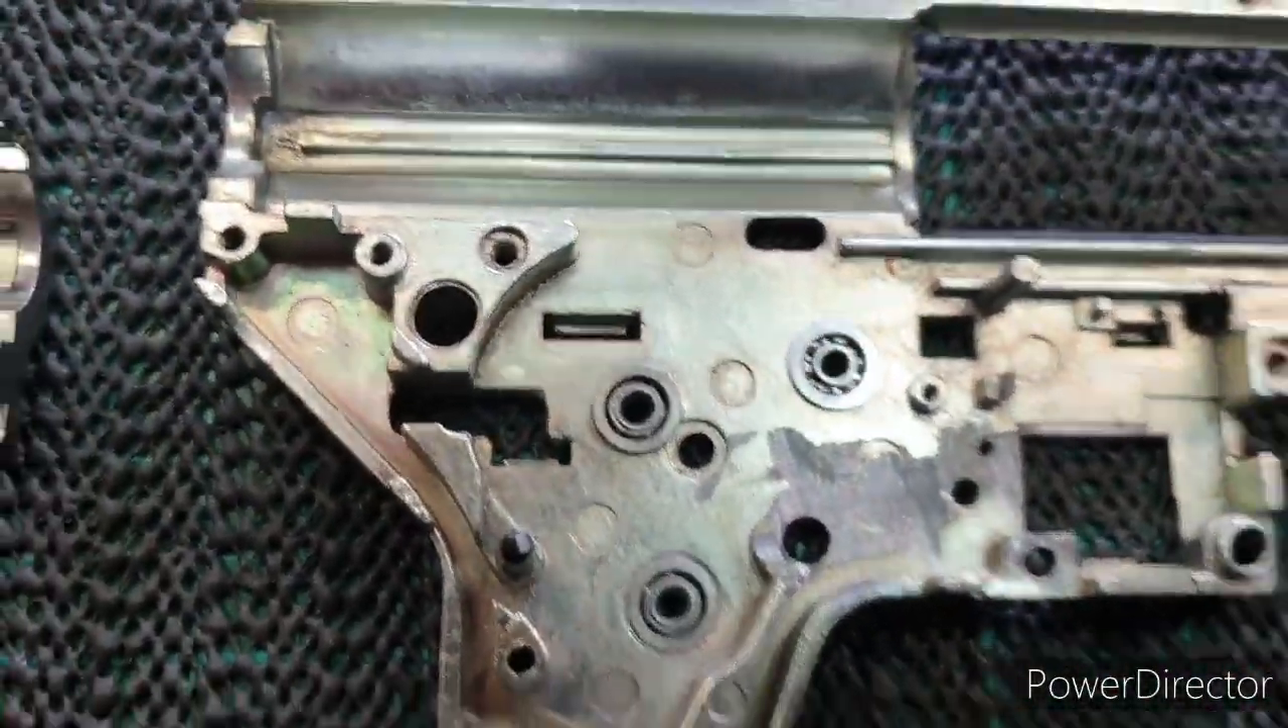Okay so the gearbox has been cleaned off everything's been removed.